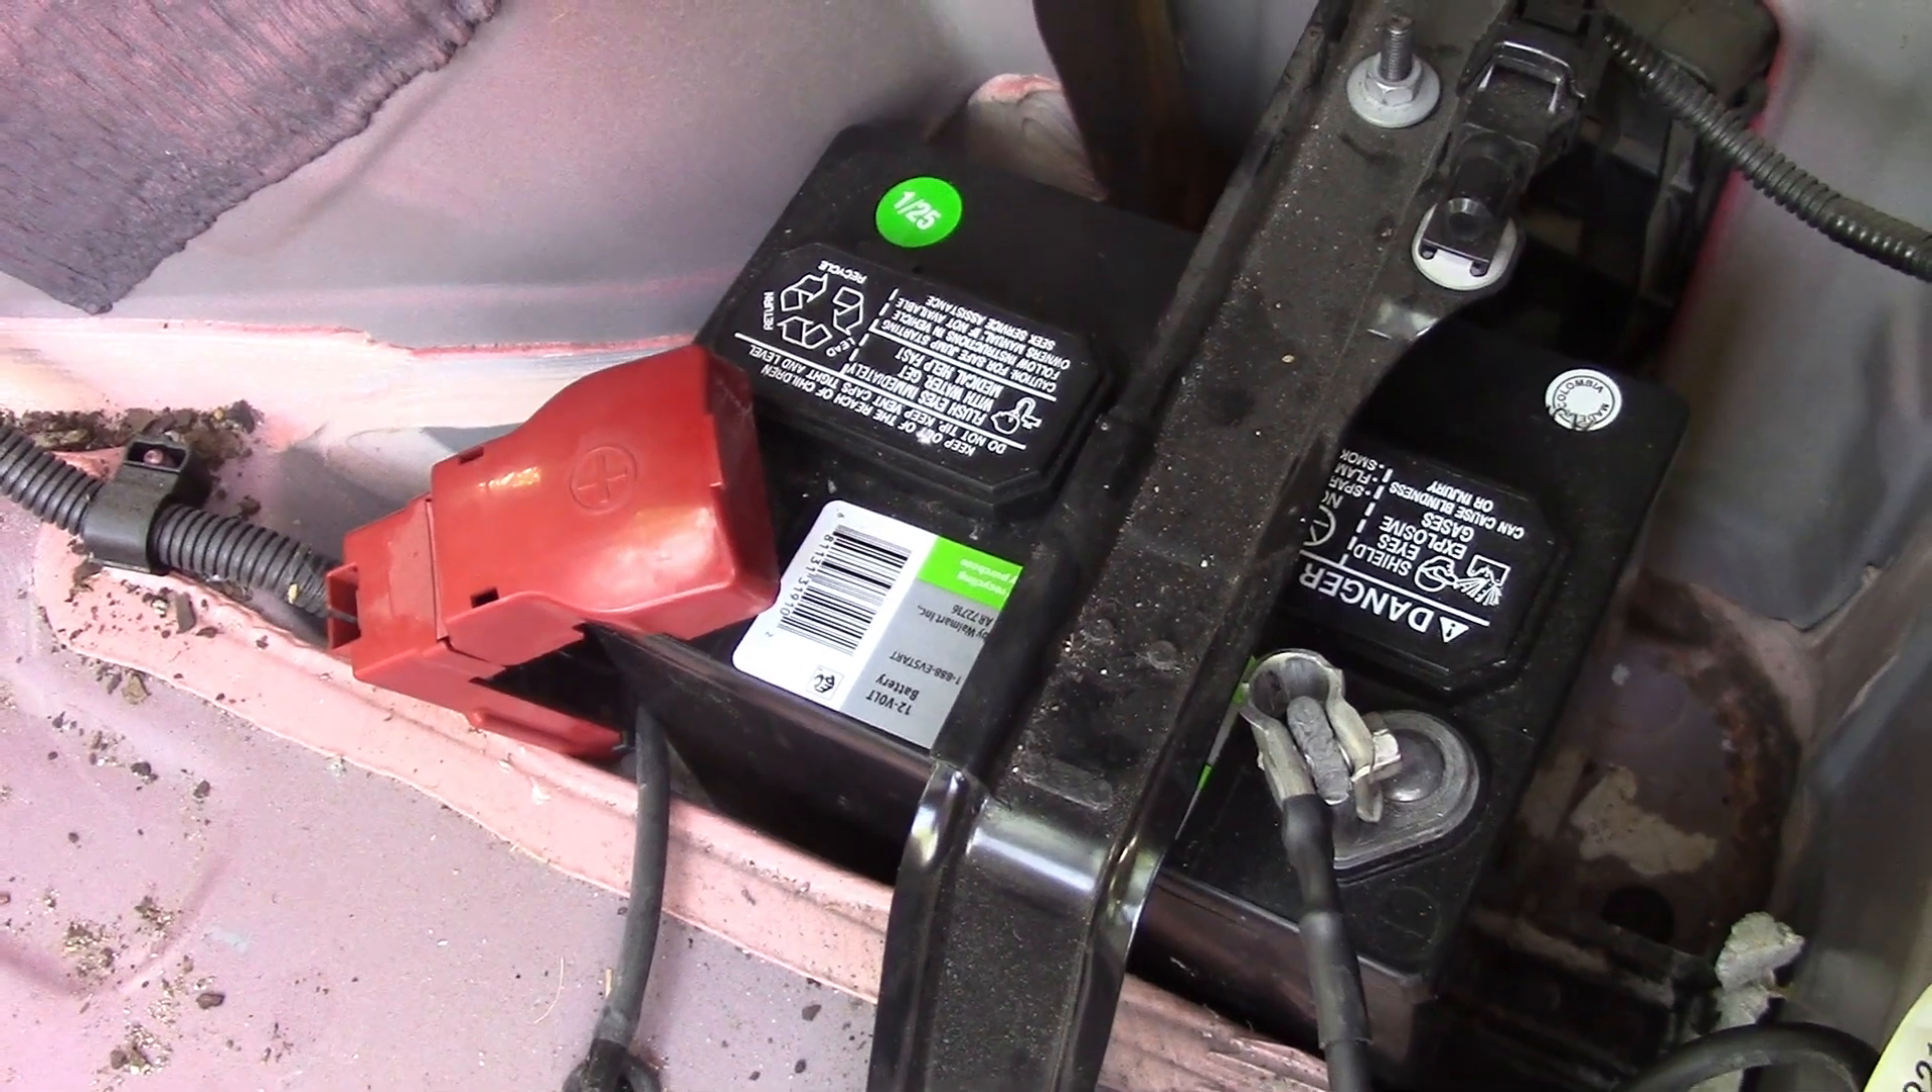All right so there's the new 12 volt battery in.